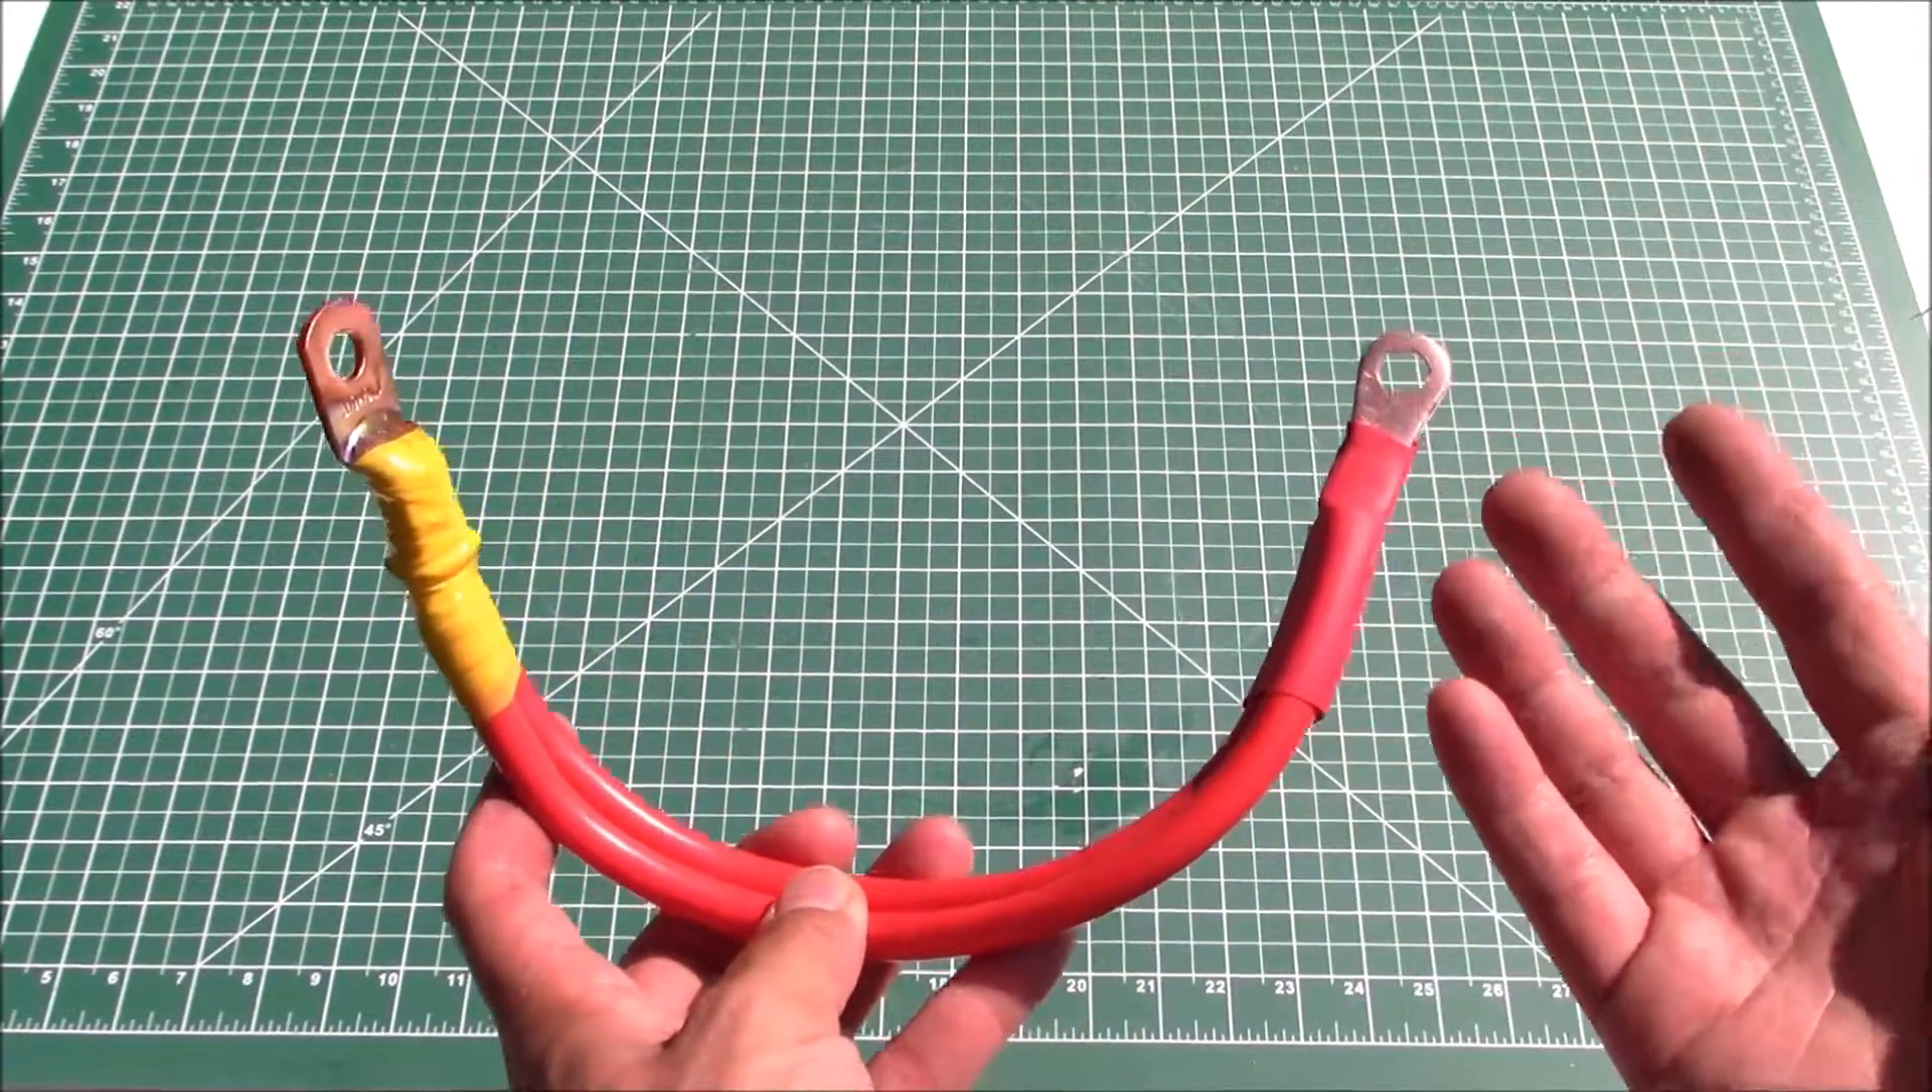All right so here you have it the finished product I think this is great I've got now terminals on both ends of this heavy duty battery cable so I can go ahead and now install this for my application.